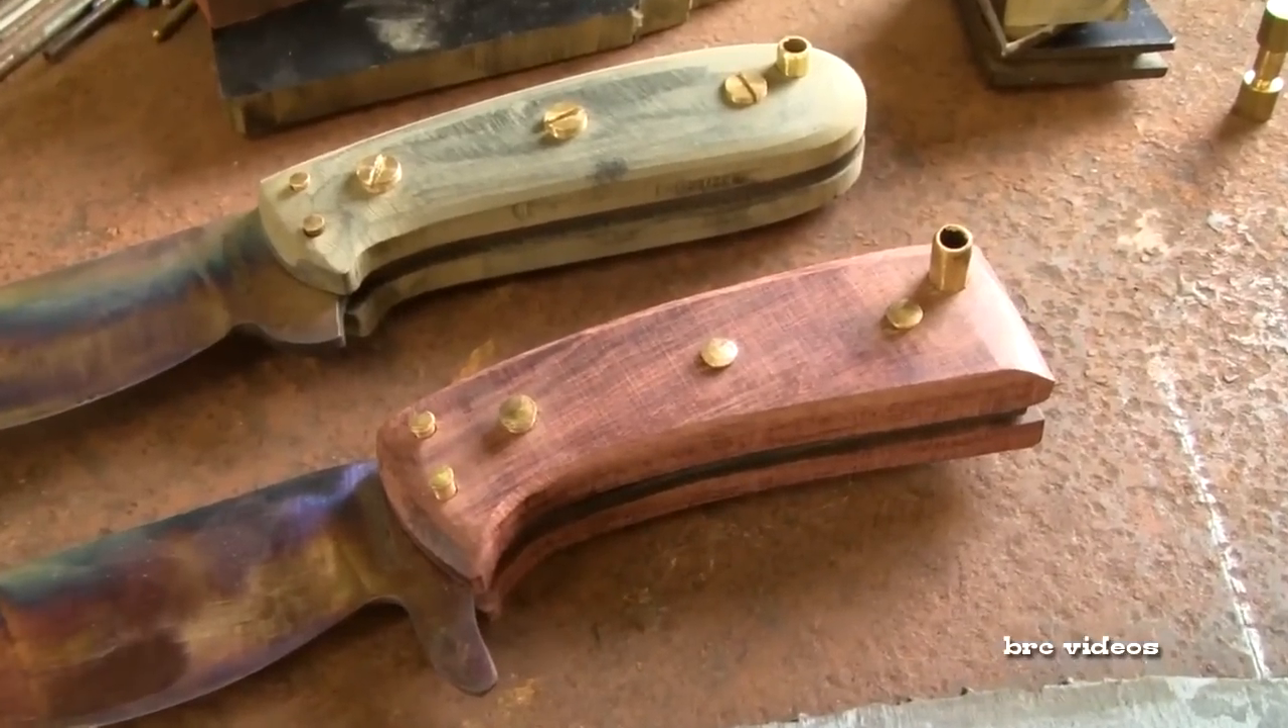I've got two knives here that have already been ground to shape and heat treated and now I'm in the process of fitting the handles.